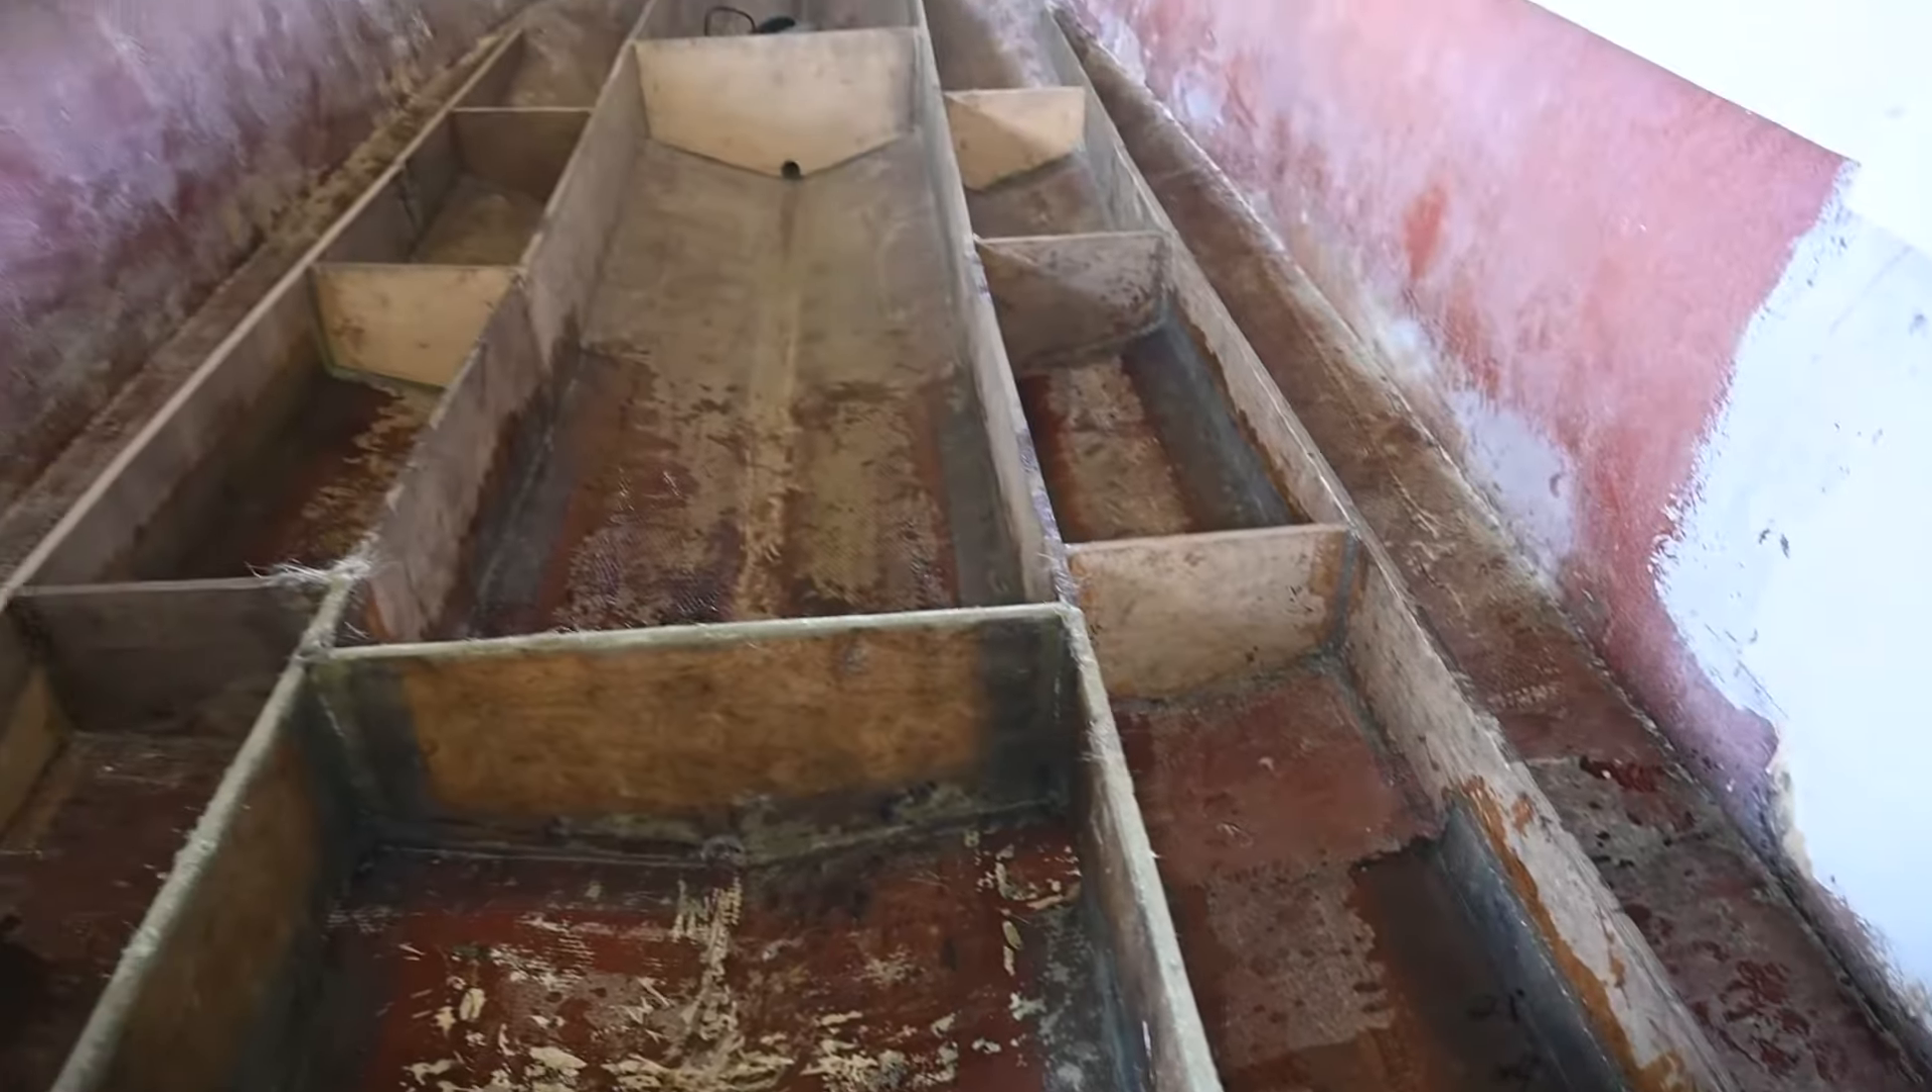All the stringers are in there and set.